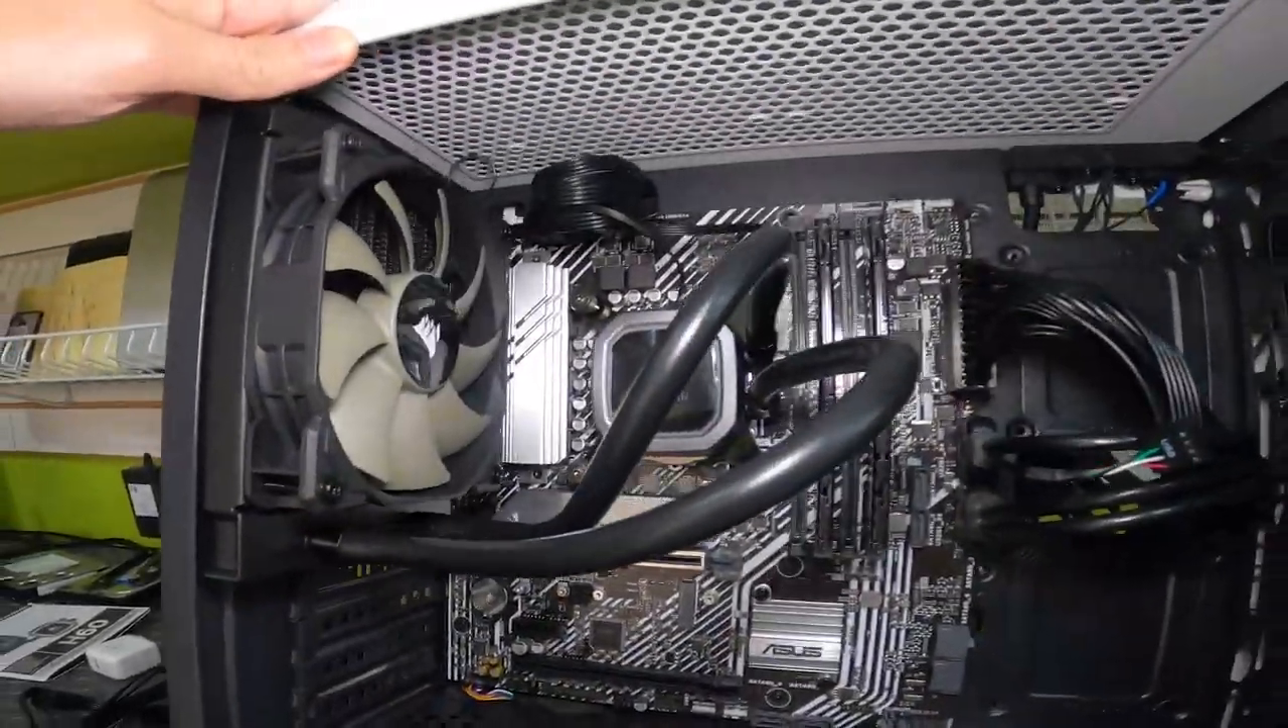Ya quedó instalado el sistema de enfriamiento líquido.